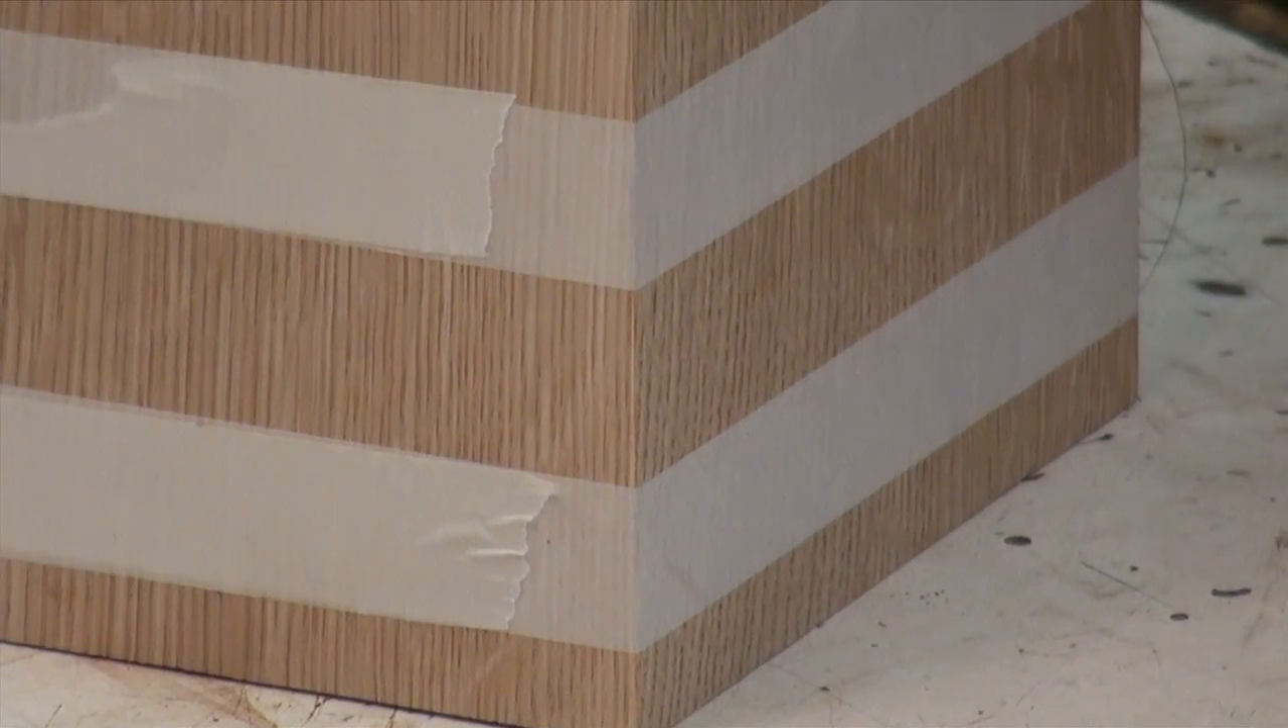The miters are pulled together to the invisible point. They've closed completely up.